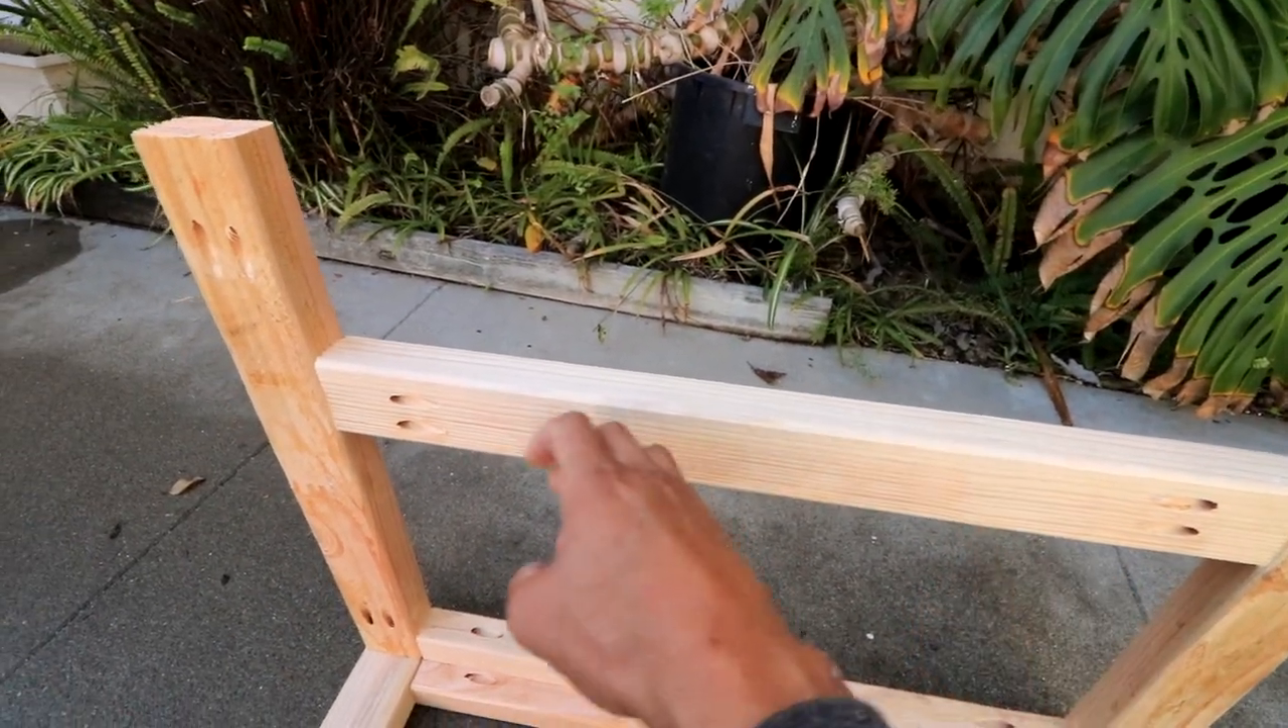I've got these cross supports added this is going to be the front end.